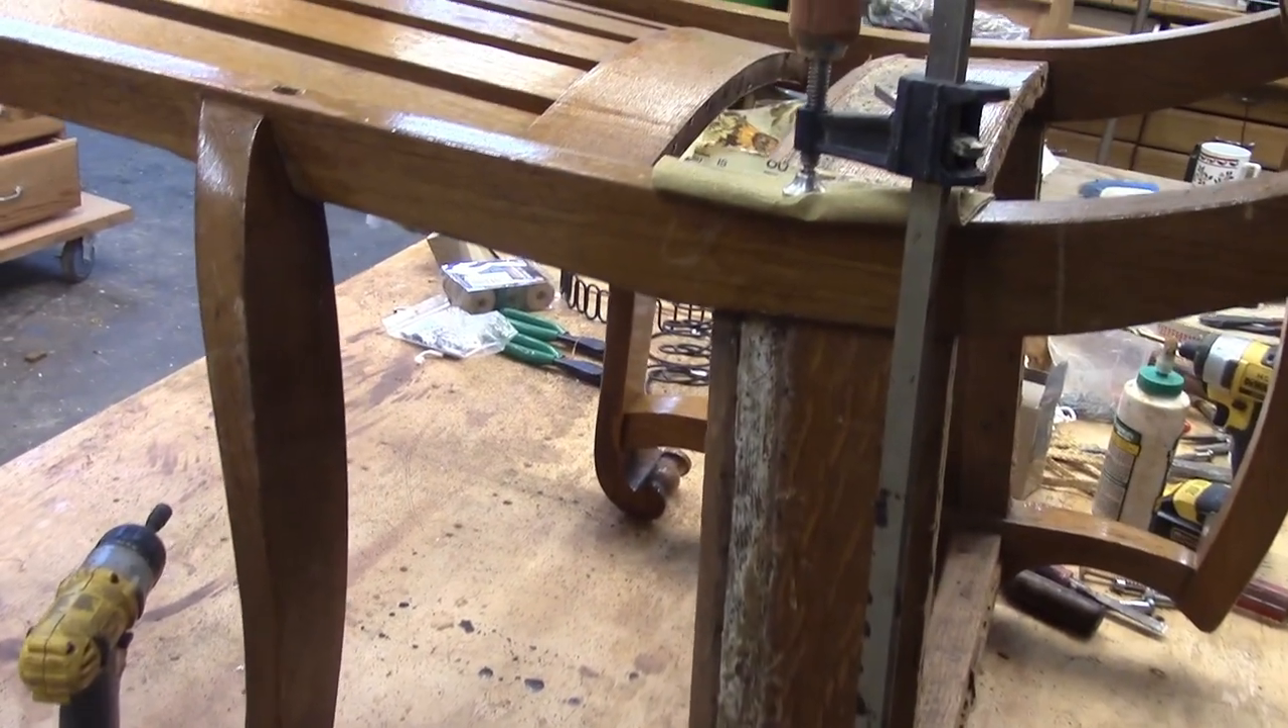I got that clamp on the brace right there.